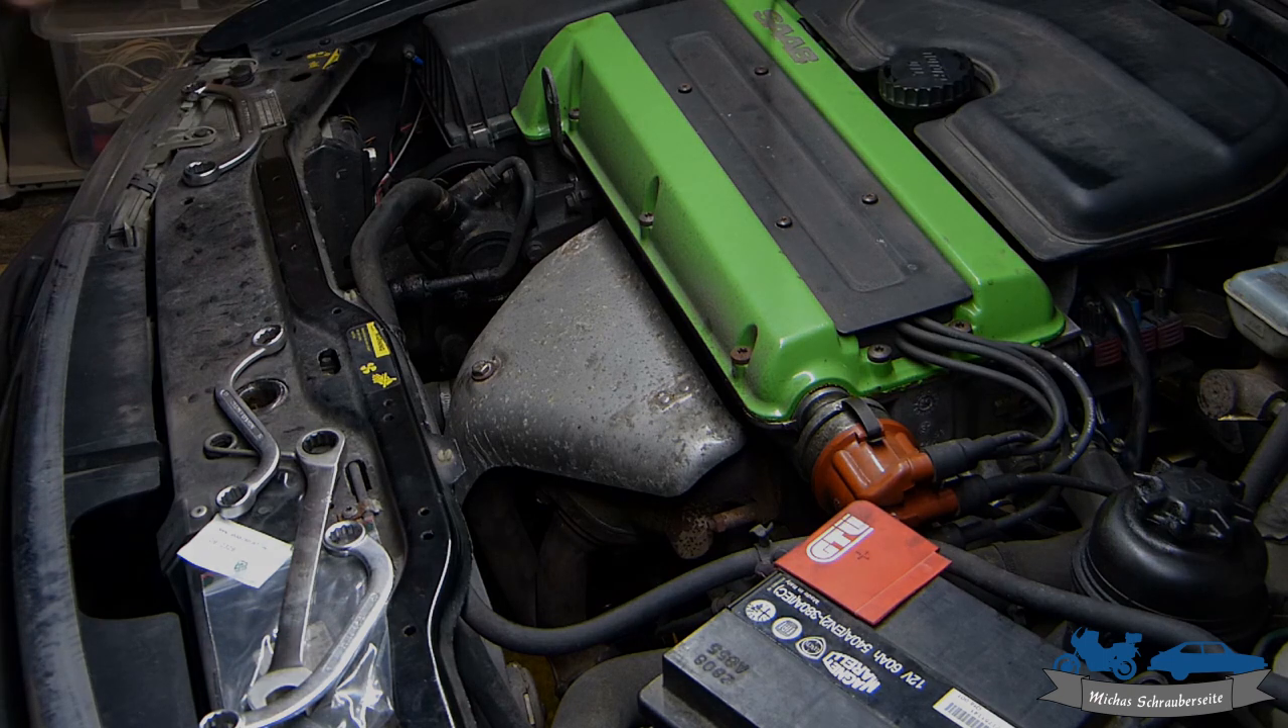Jetzt ist auch das Hitzeschutzblech wieder dran.